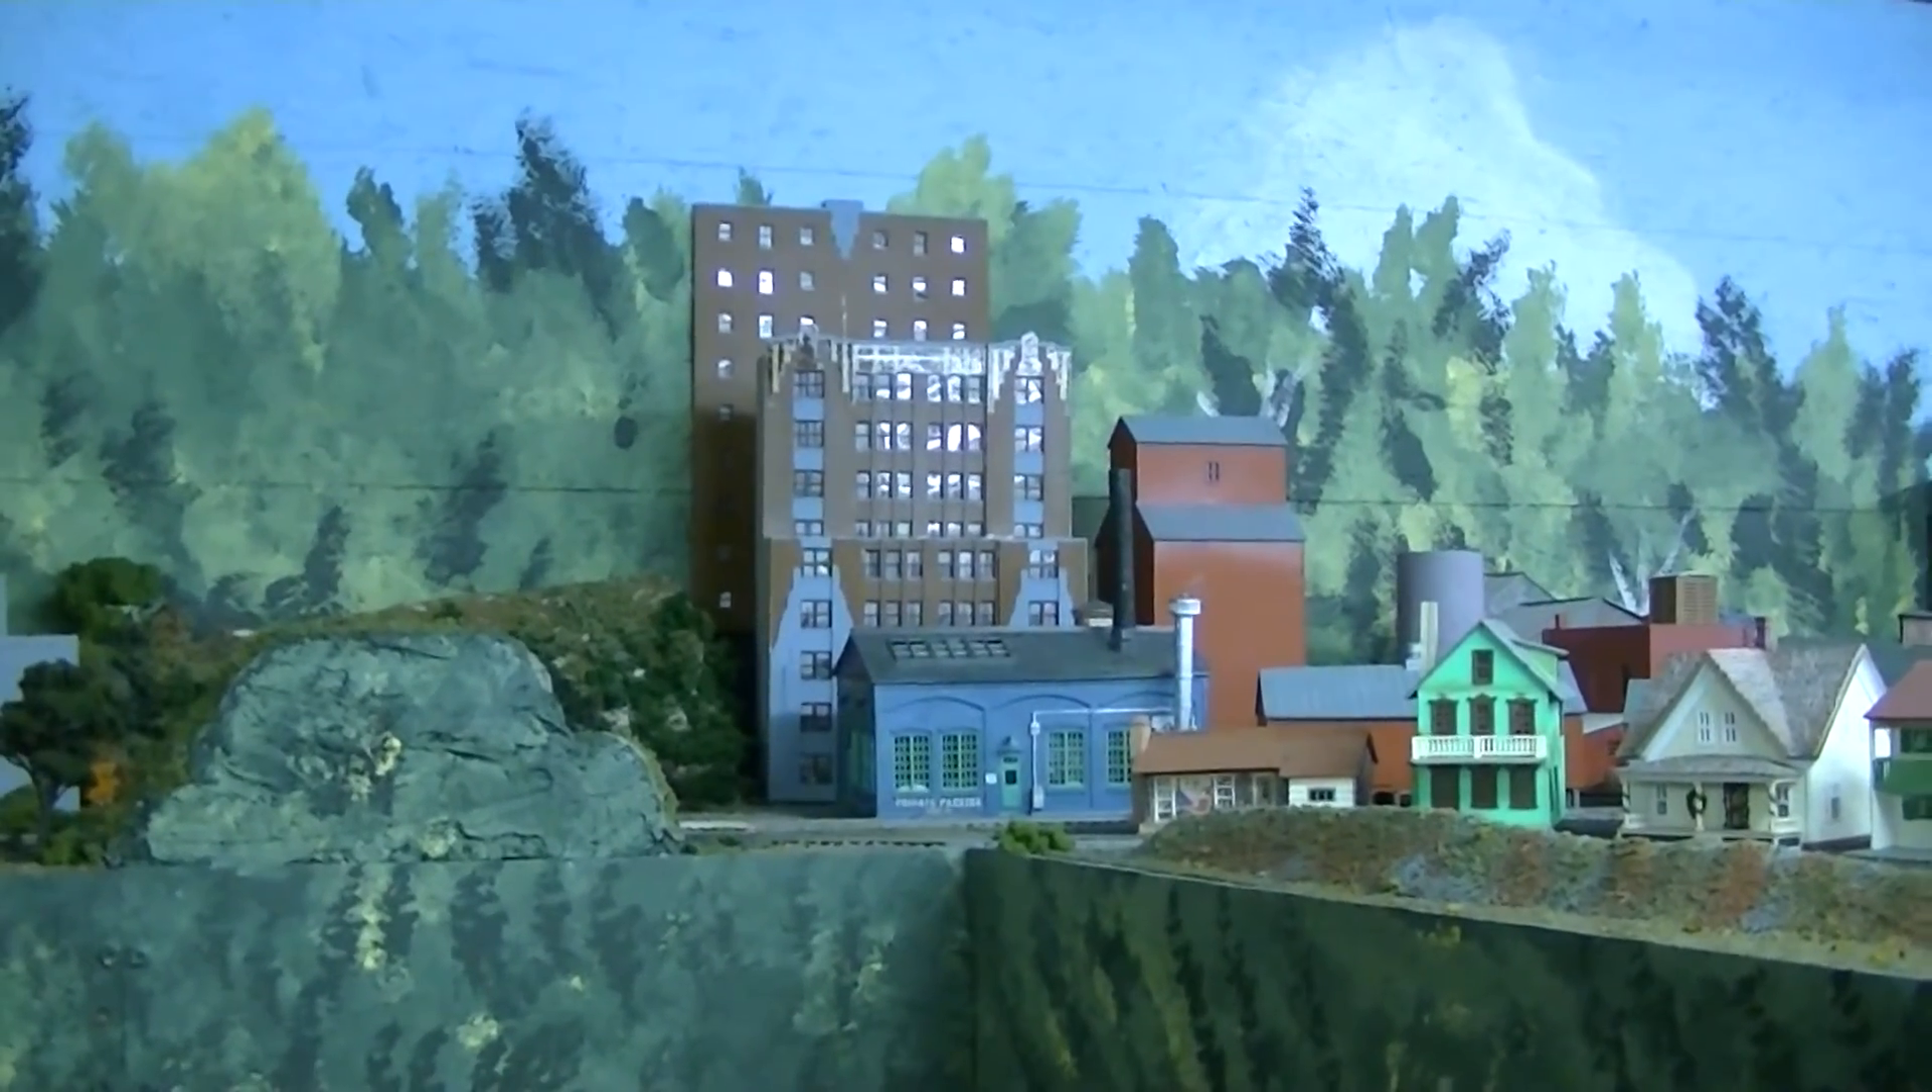Okay, so here's the completed project with the buildings in the background, all in.